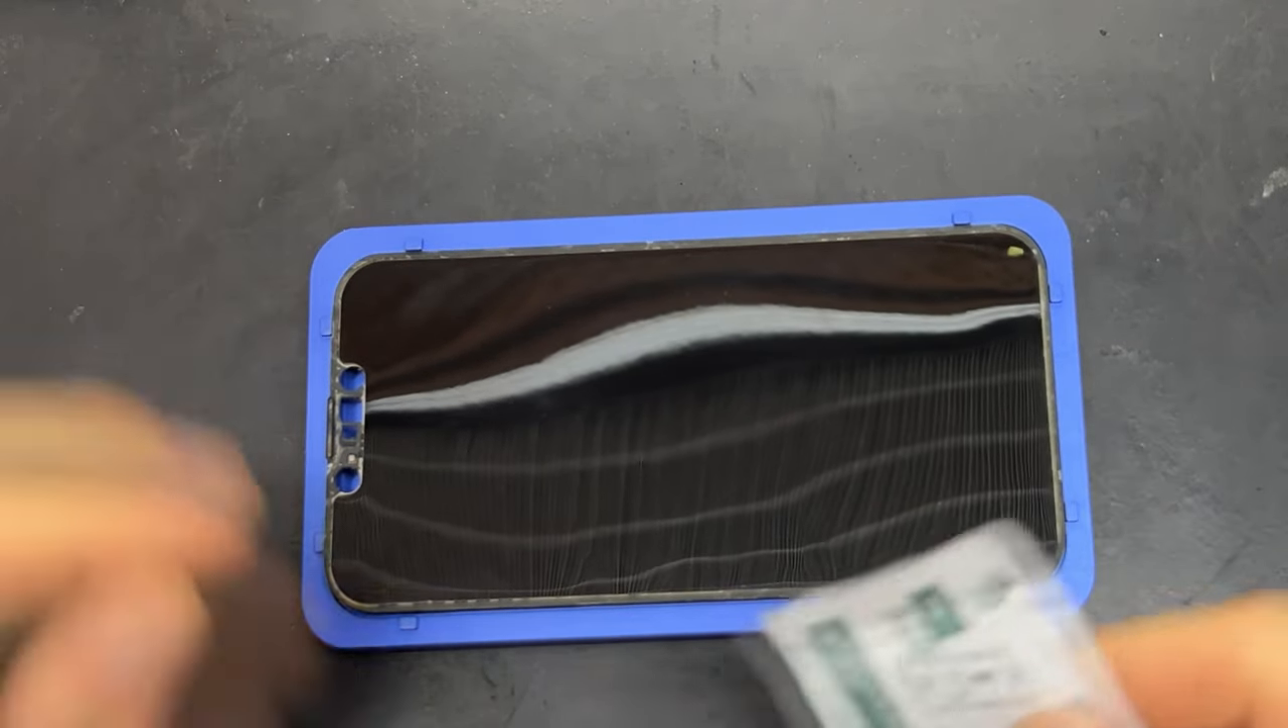So now you can see that I have the display OLED inside of a mold.